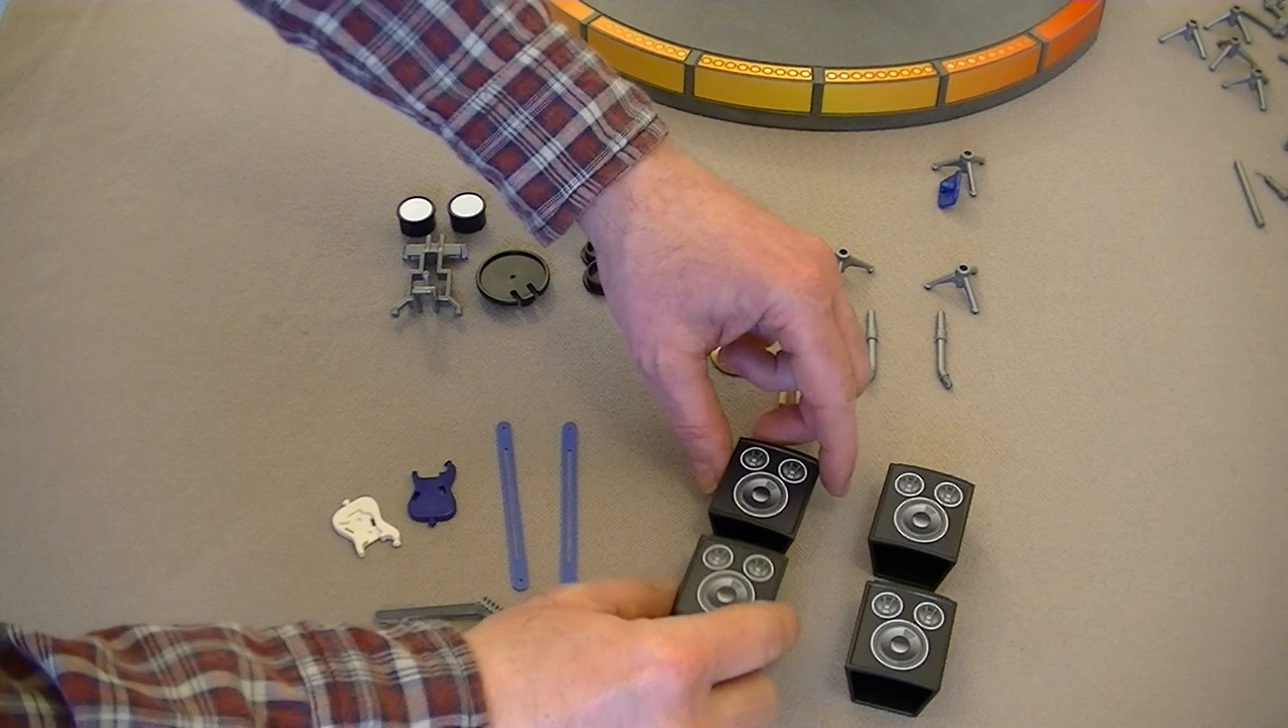So as you can see, I've attached the stickers to the front of the speakers, and before they go on the stage, I believe we need to pop them together so they're stacked like that, but we'll do that later.